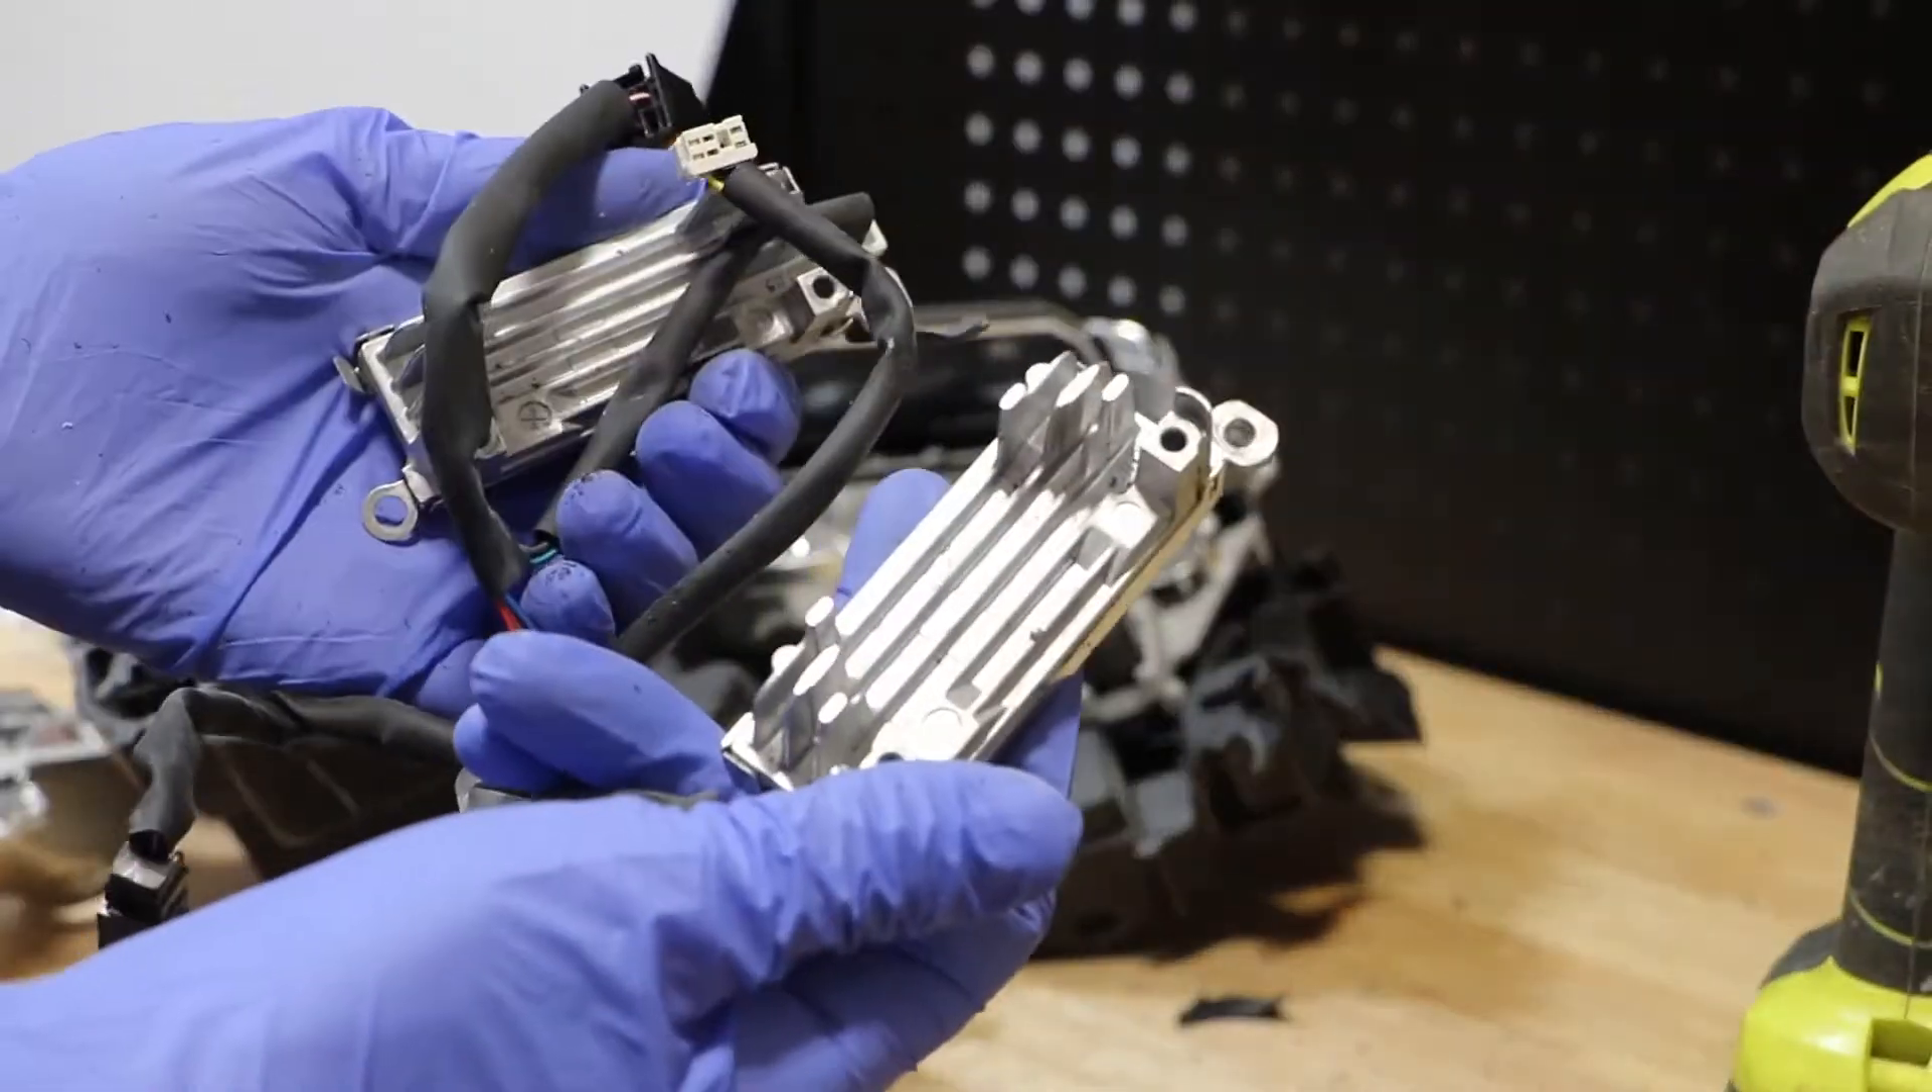The two ballasts and wire harness are now free from the light.